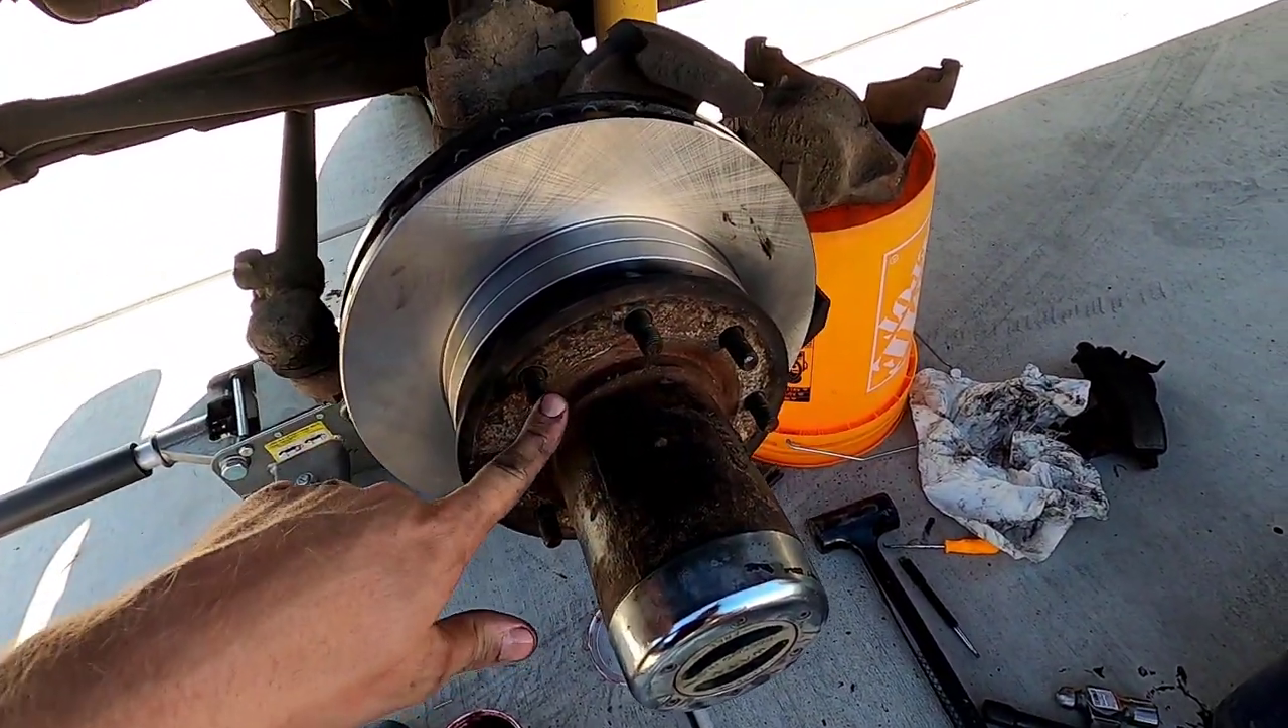All right, hub is all back together. Spins nicely.